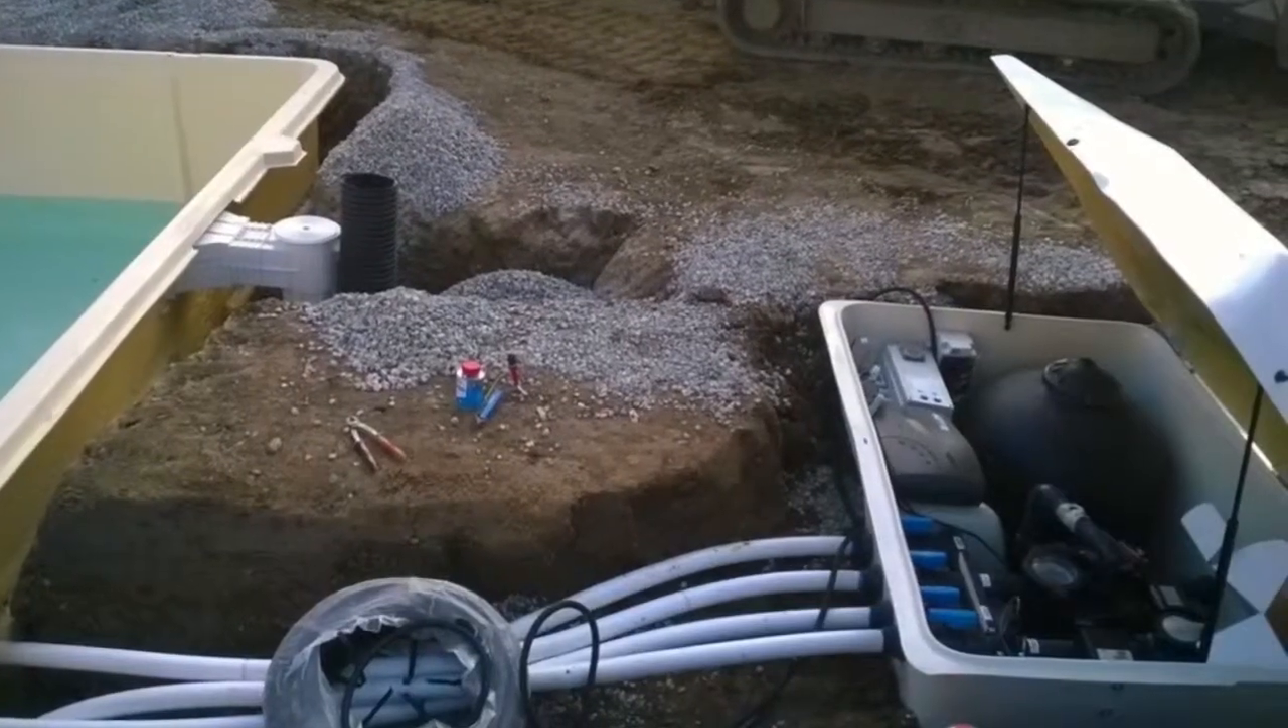L'après-midi, on a raccordé tous les raccords hydrauliques à la filtration qui arrive déjà pré-montée, on la voit ici.